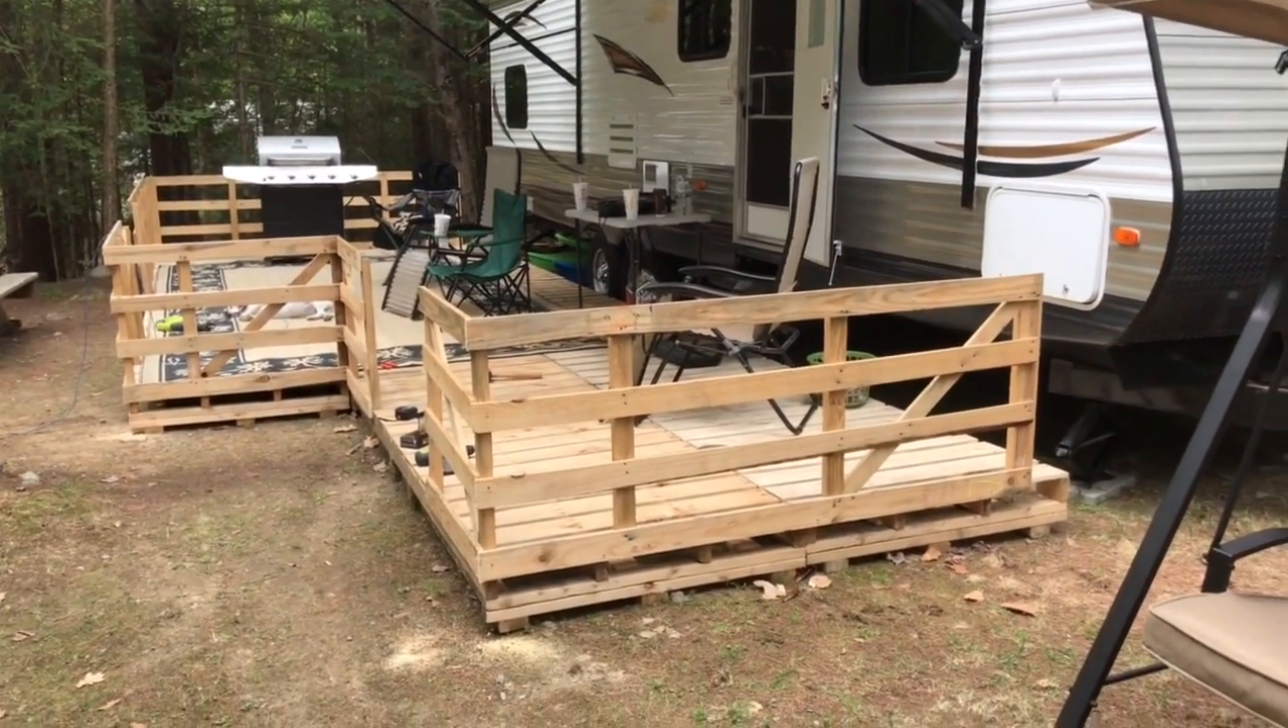Alright so I put the last of my railings up and this is a free deck I got this it's all pallets and they're actually crates got all the sides off the crates and went together real fast.